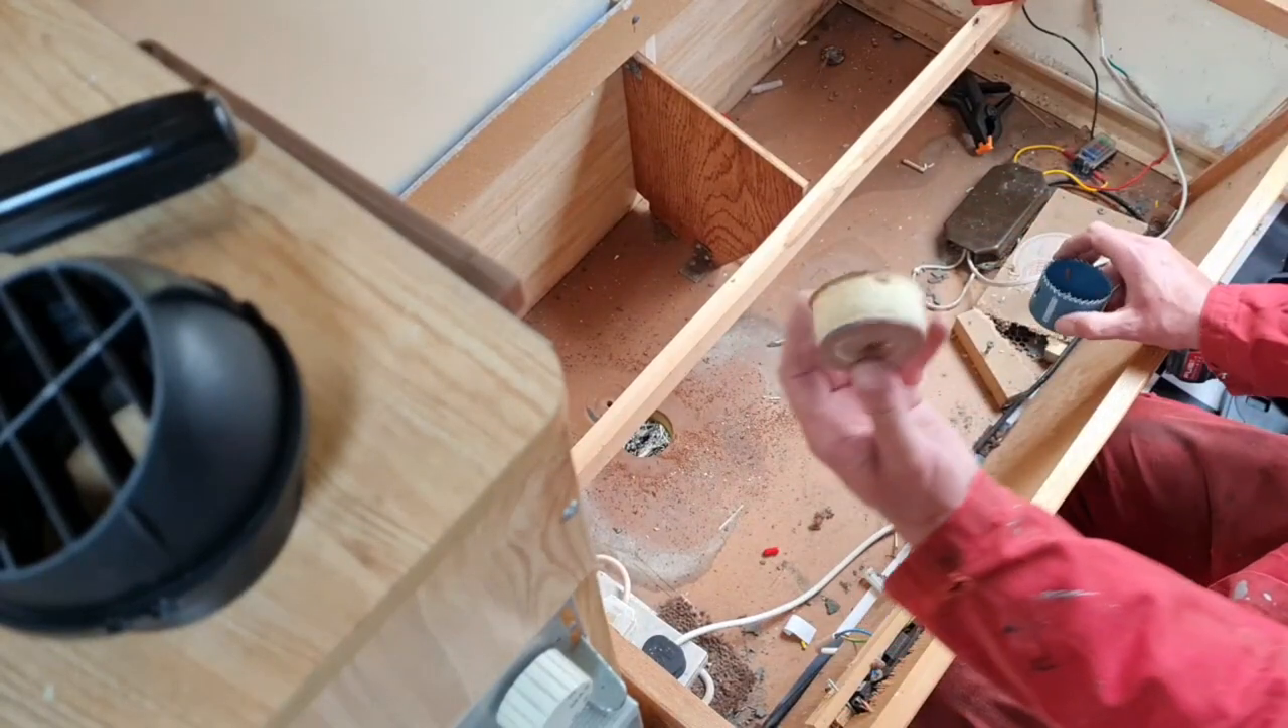There's the plug we took out.